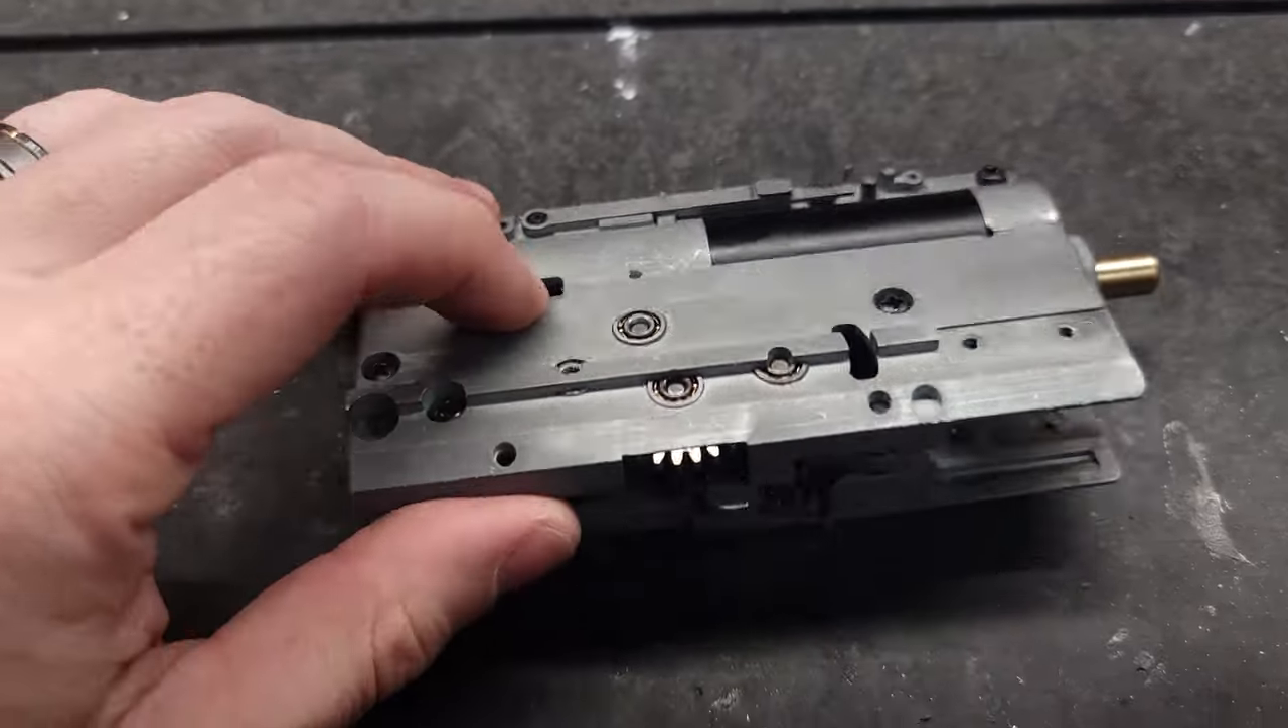Okay, so I got the gearbox all back together.